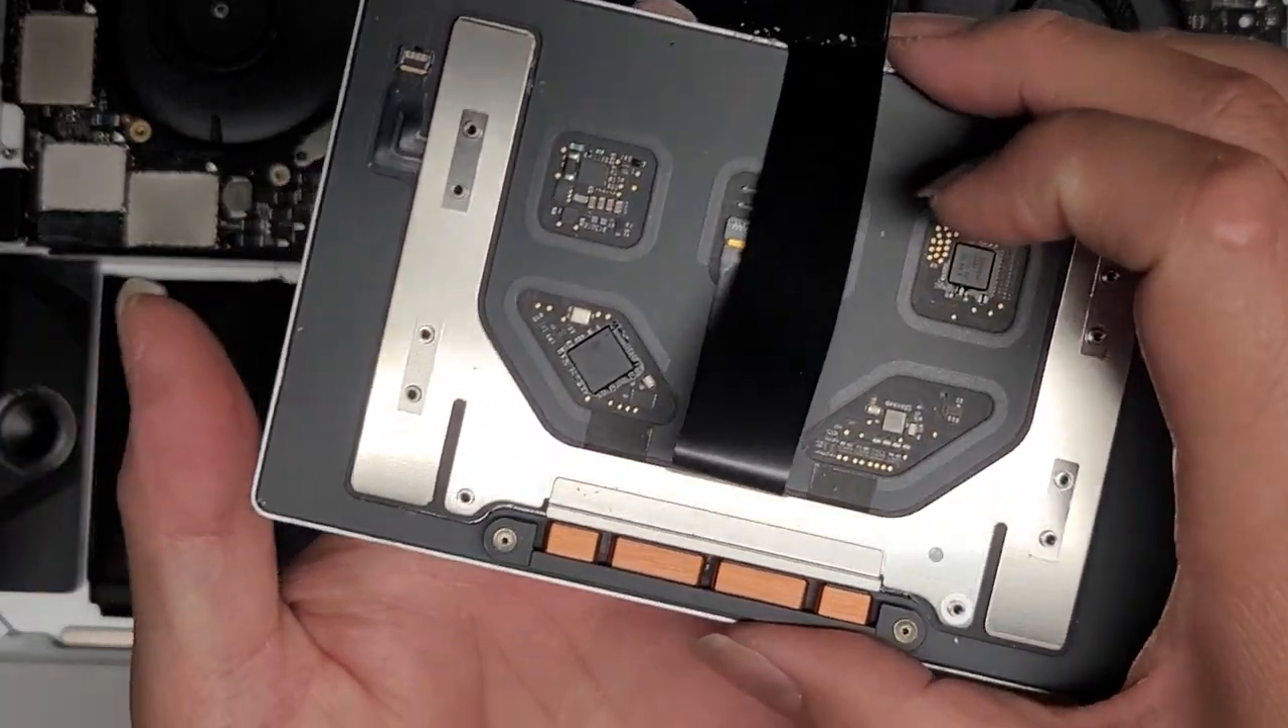We got the trackpad out here.